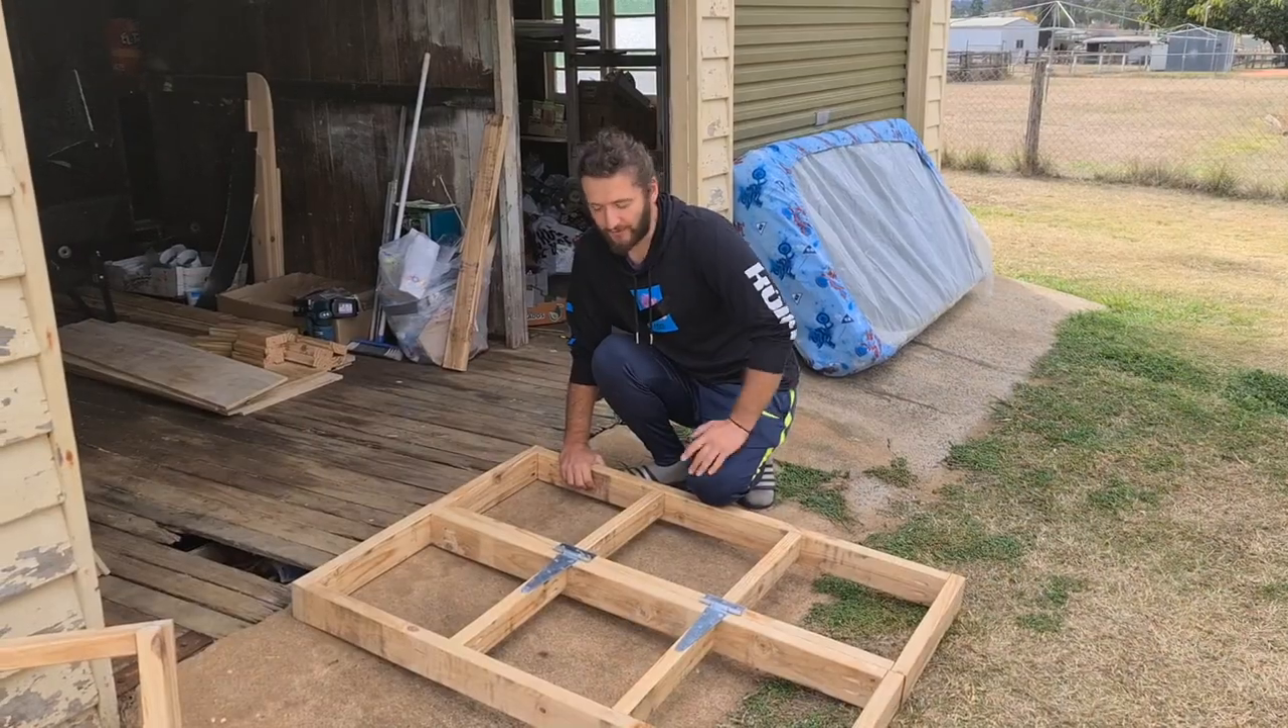We've just put the hinges in place, it didn't take very long at all.